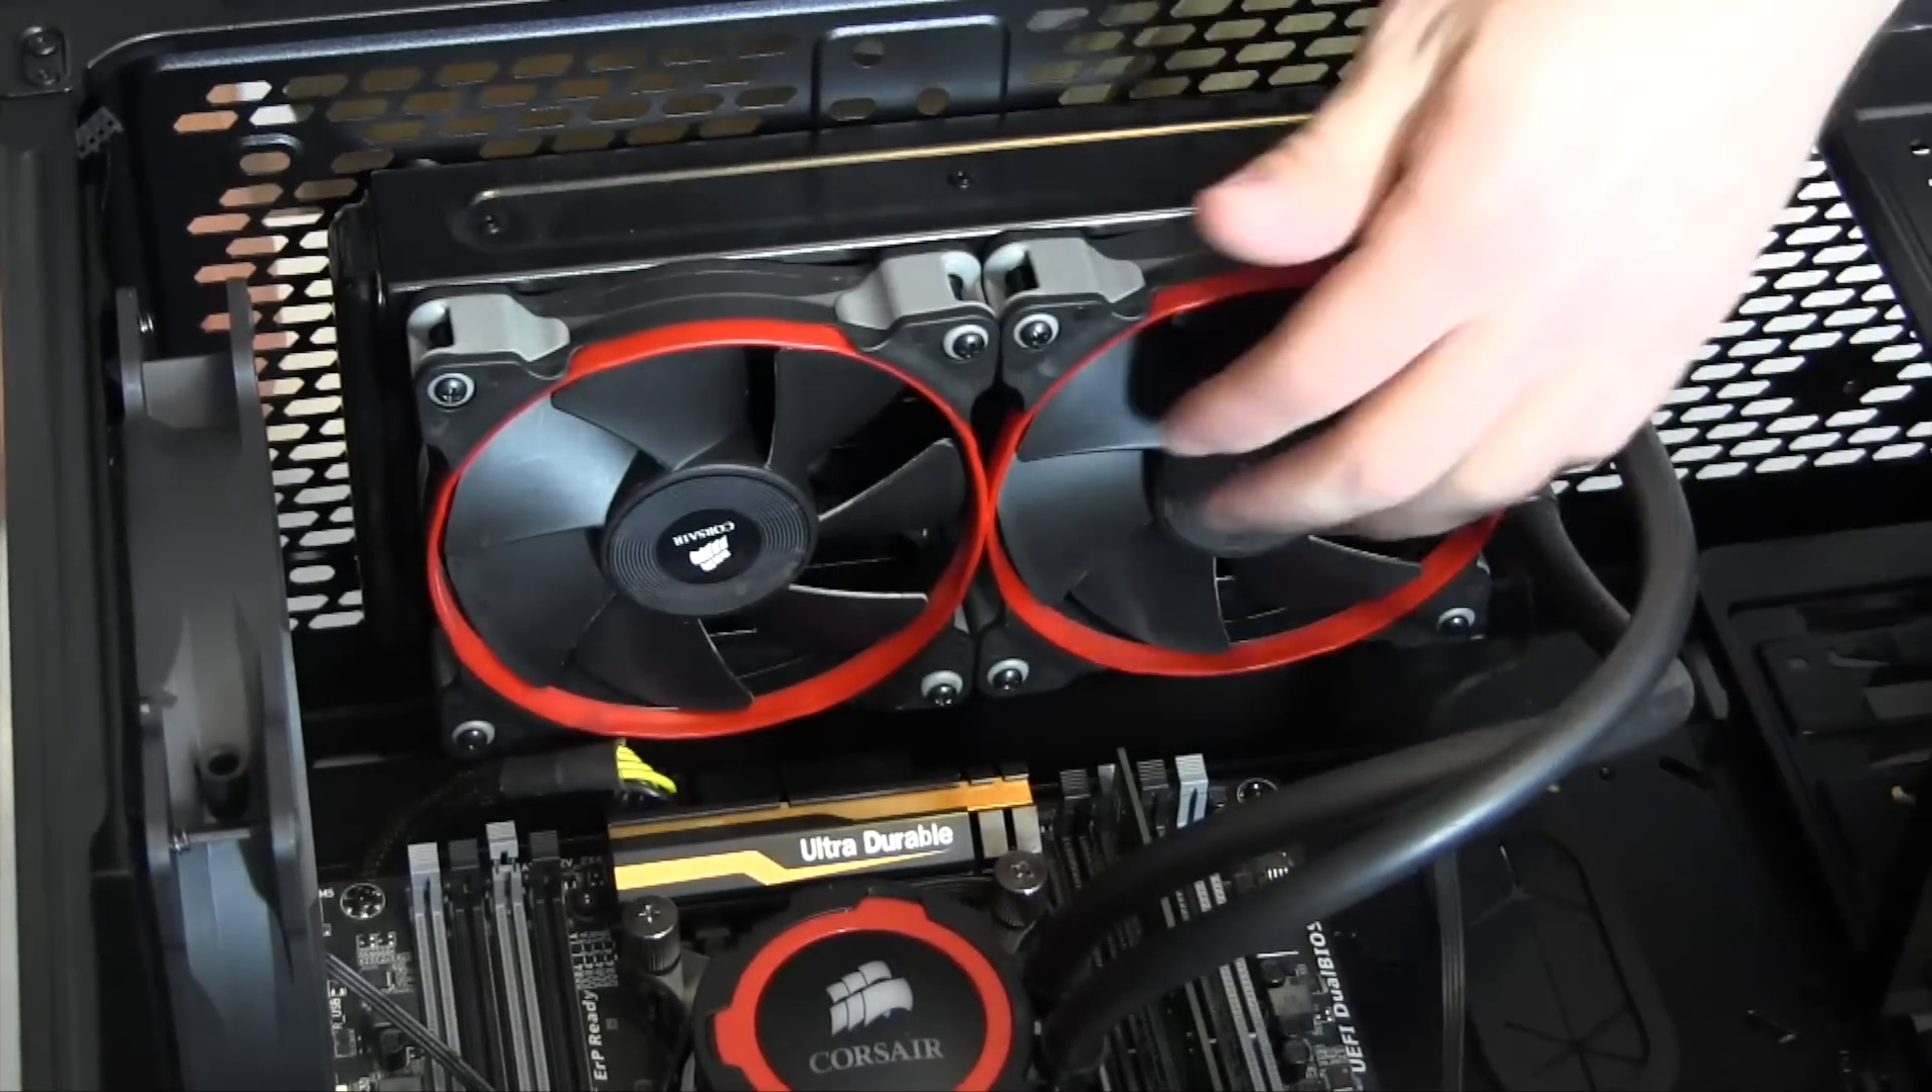After screwing the fans into place, we now have to plug the fans into the motherboard.